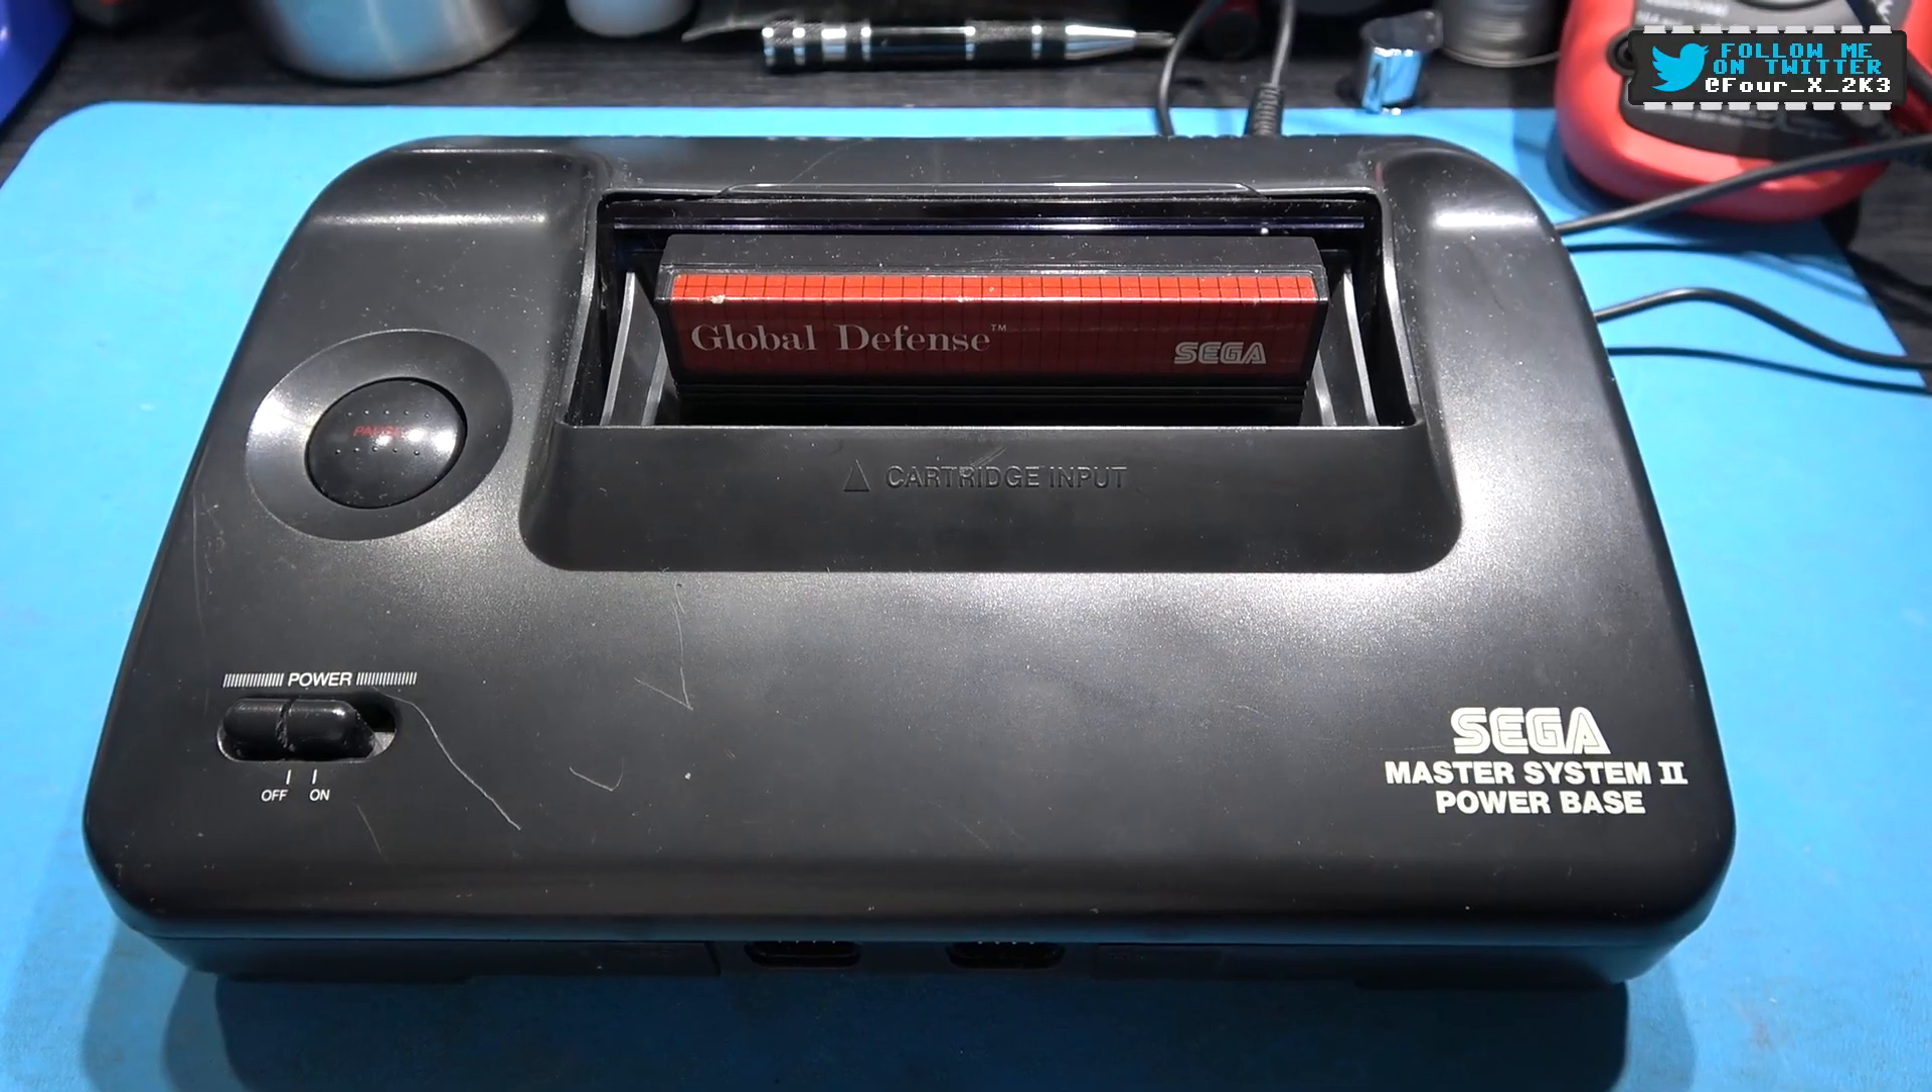Ok cartridge is back in its housing.